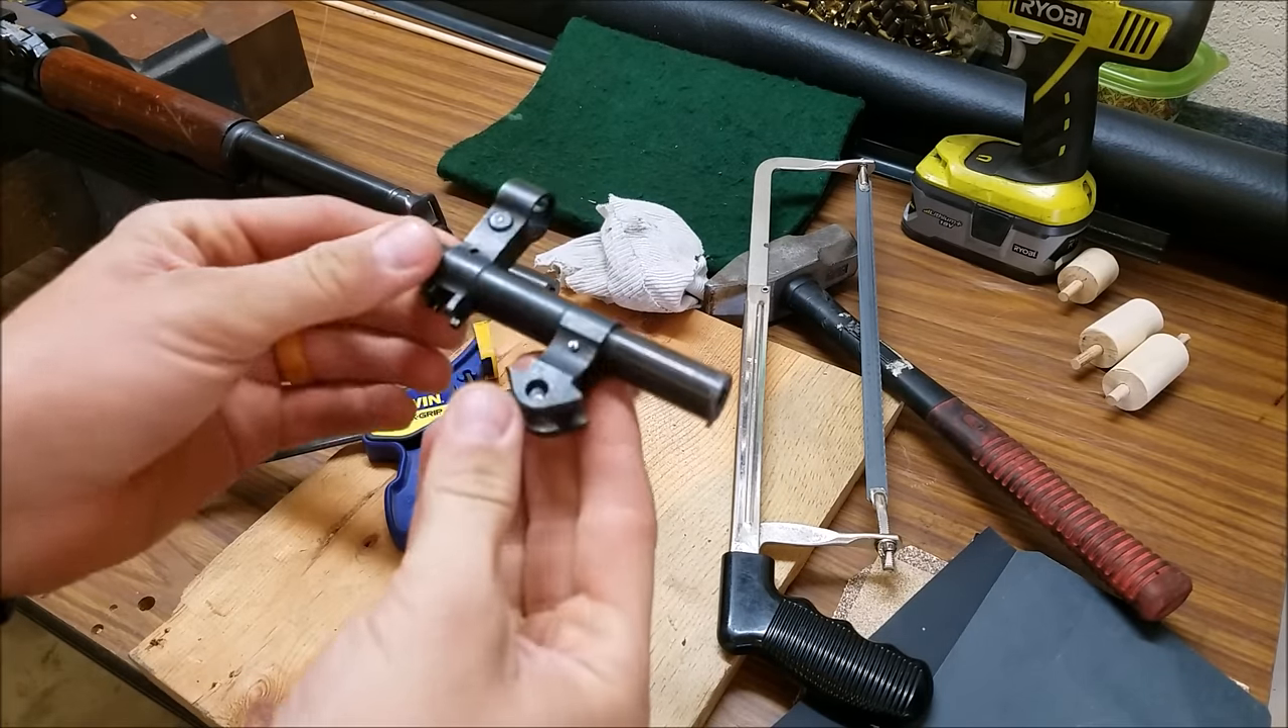There's our barrel section with the front side still attached.